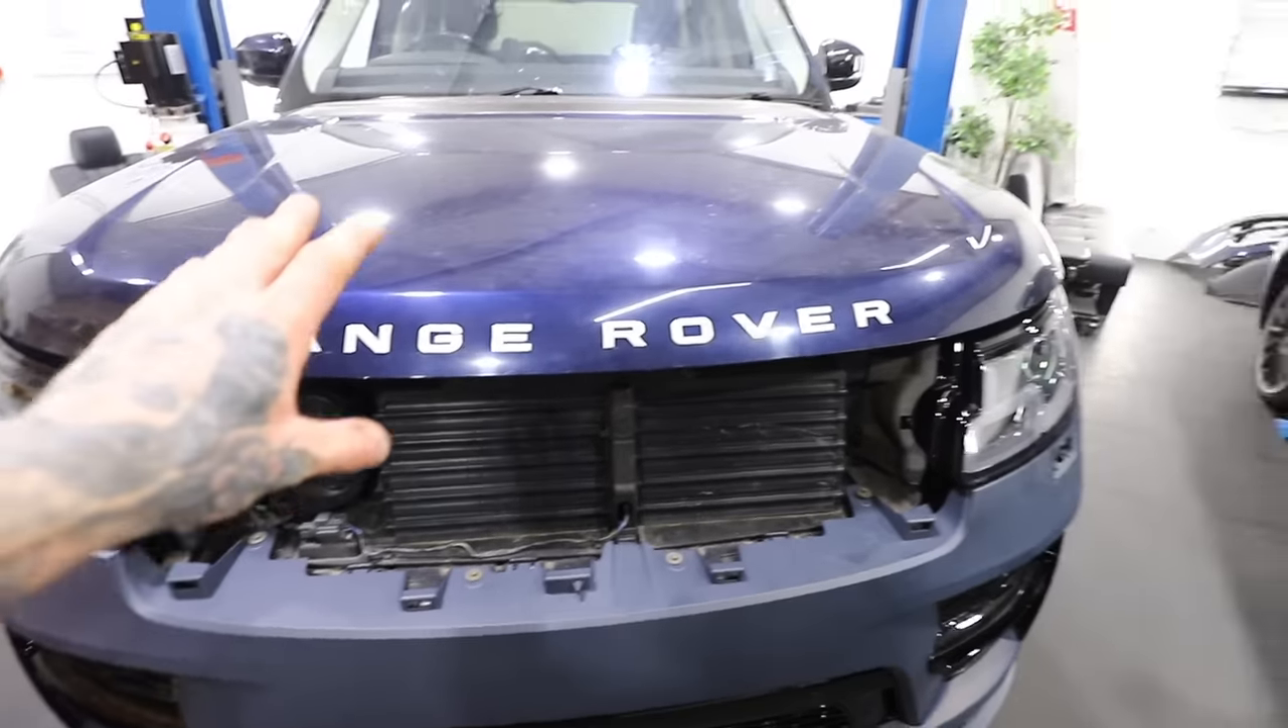Okay so we're missing a few parts quite obviously there is a grill which is missing.